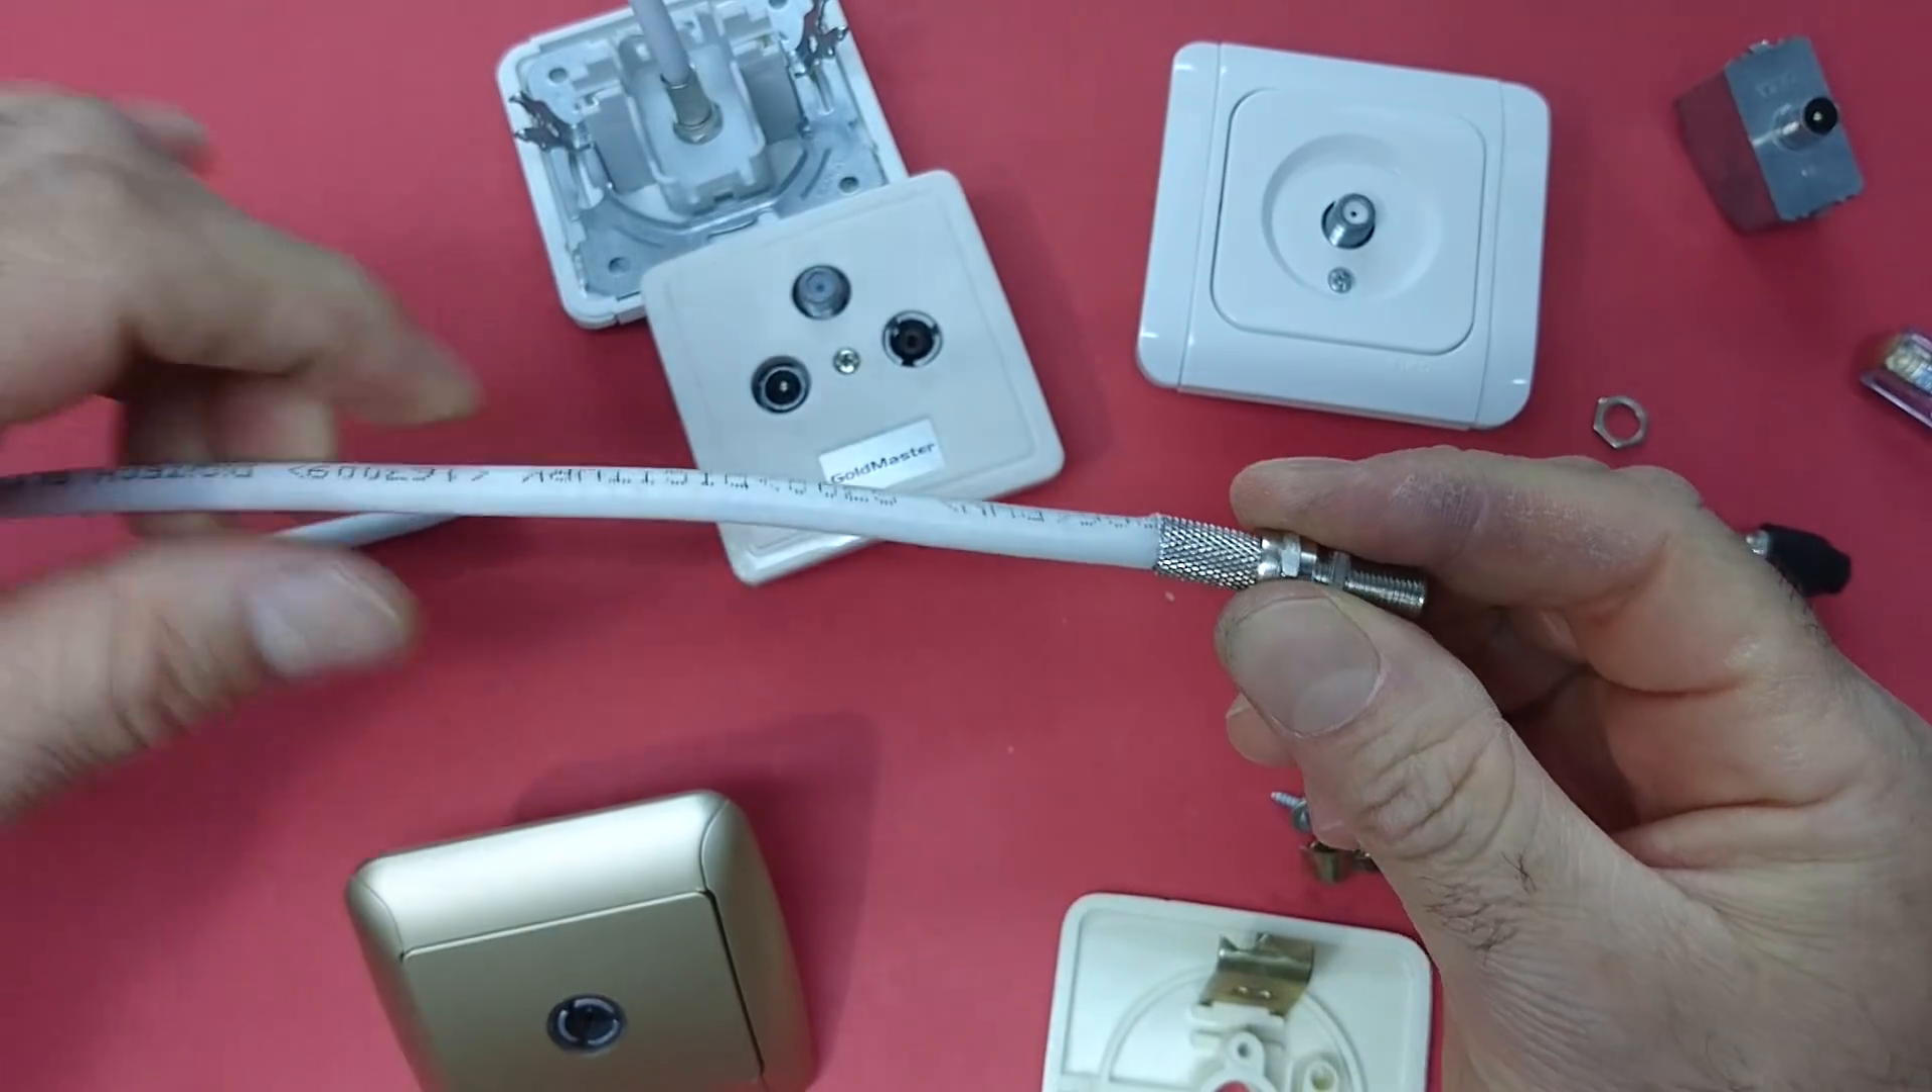F konnektörü önce kabloya takıyoruz. Şöyle kabloya taktık.